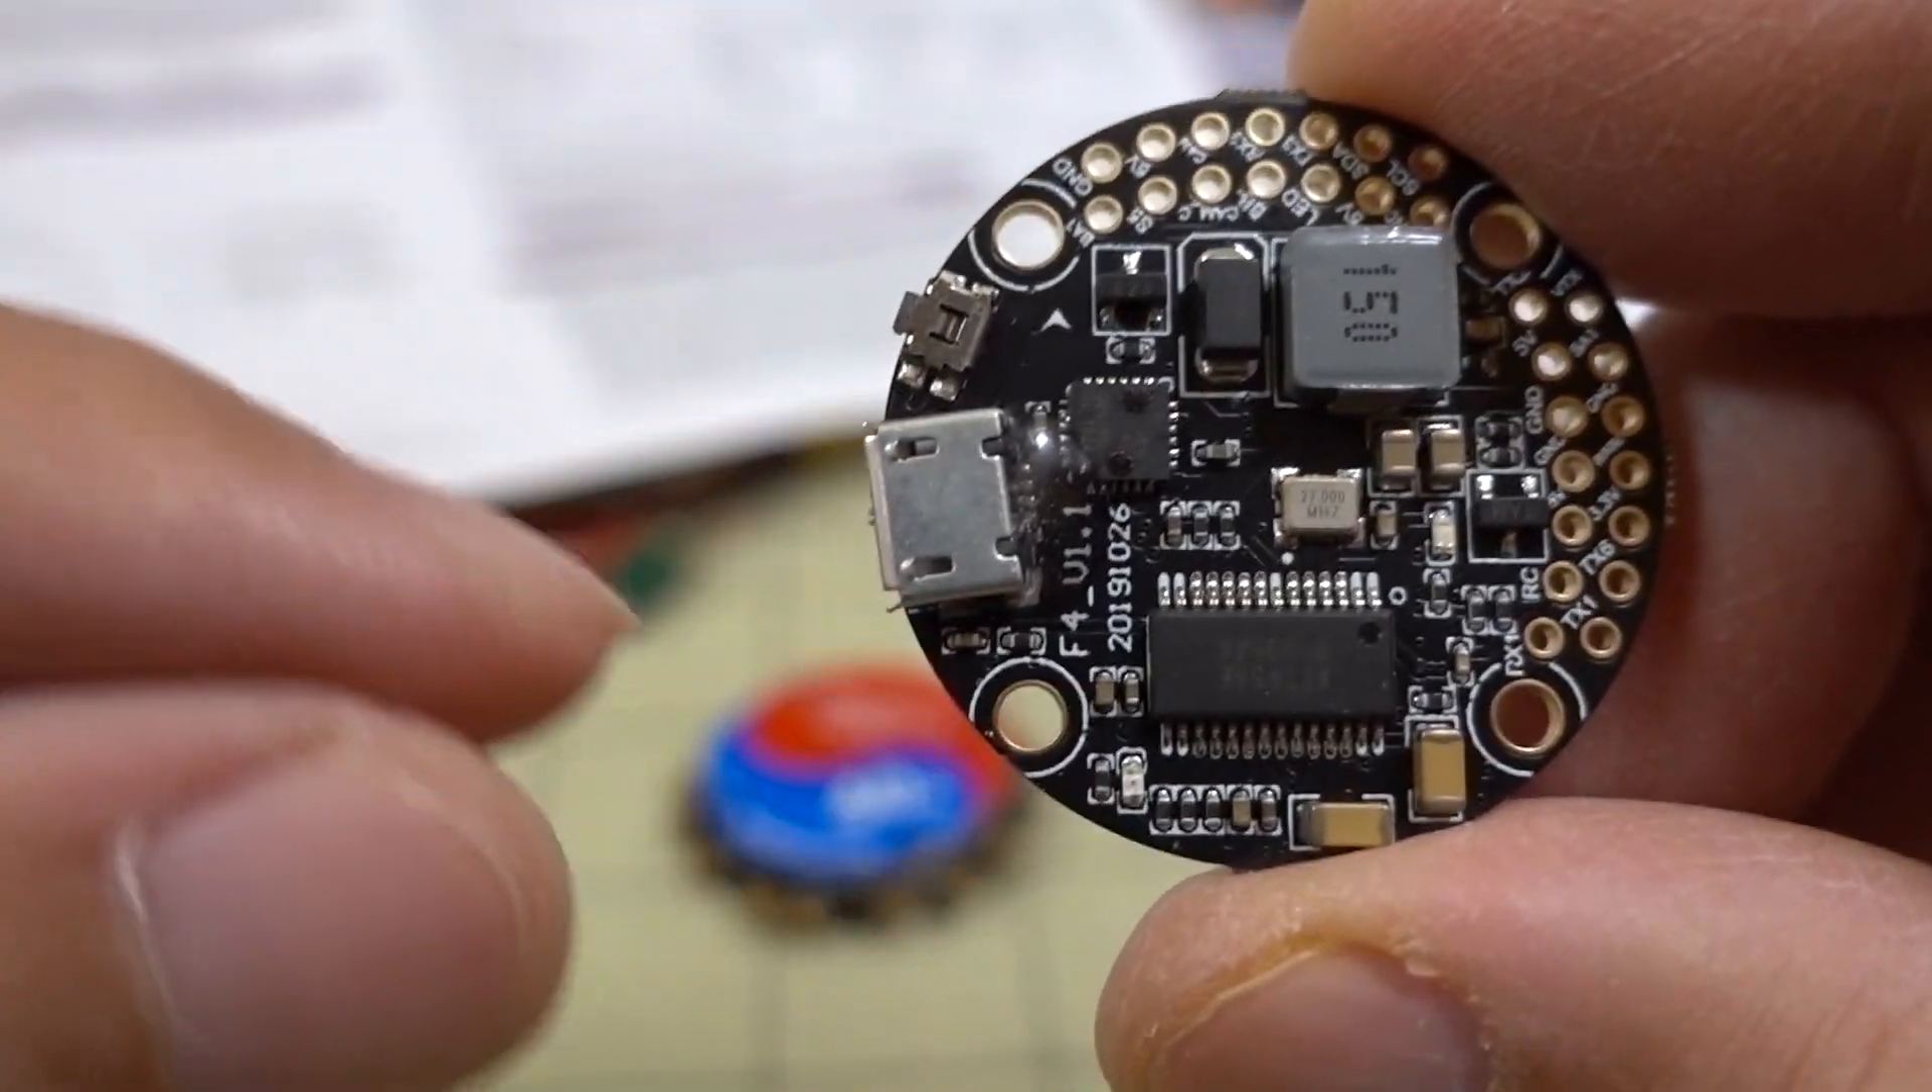The usb port is not uh coming out at a right angle to the board it's kind of off at a a little bit off.